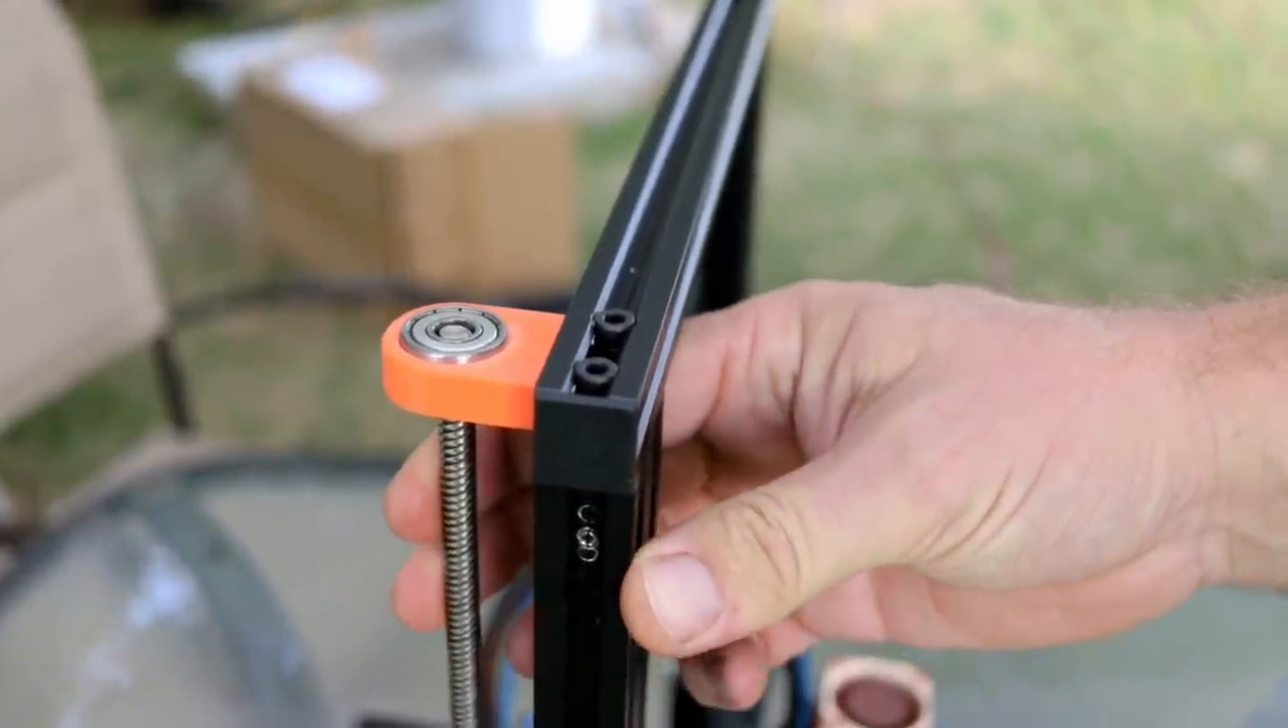I installed a lead screw bearing up here at the top just because this will be mounted rigidly inside our truck as we drive.